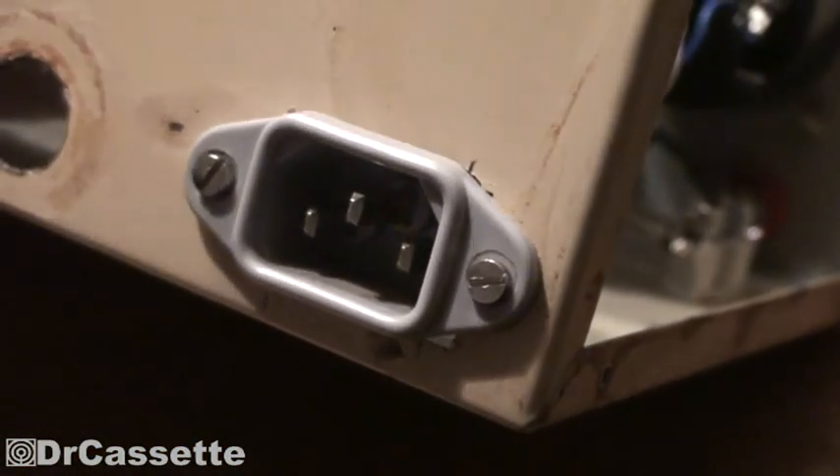The jack is in its place.